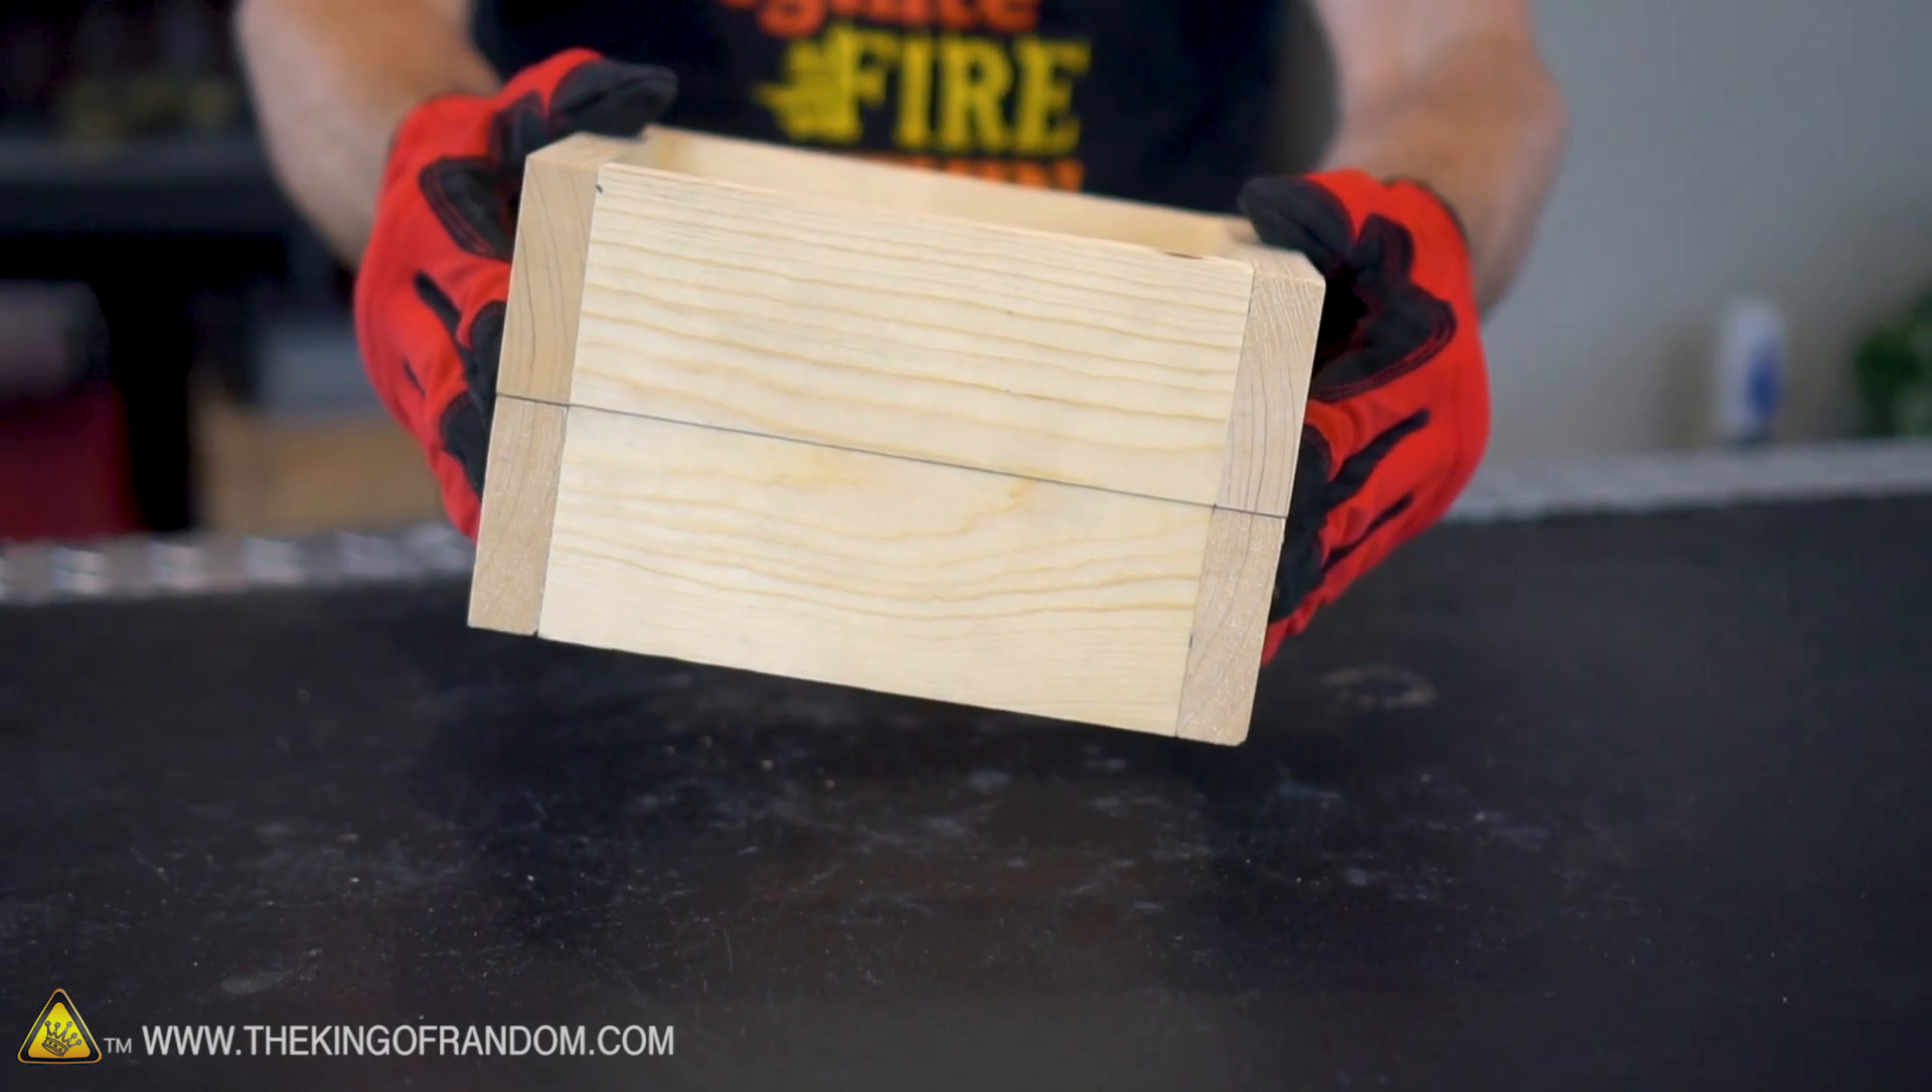I went ahead and drill the pilot holes In each of the four corners and added a screw to bind them down tightly and now we have two nearly identical wooden frames that fit together Just about perfectly.